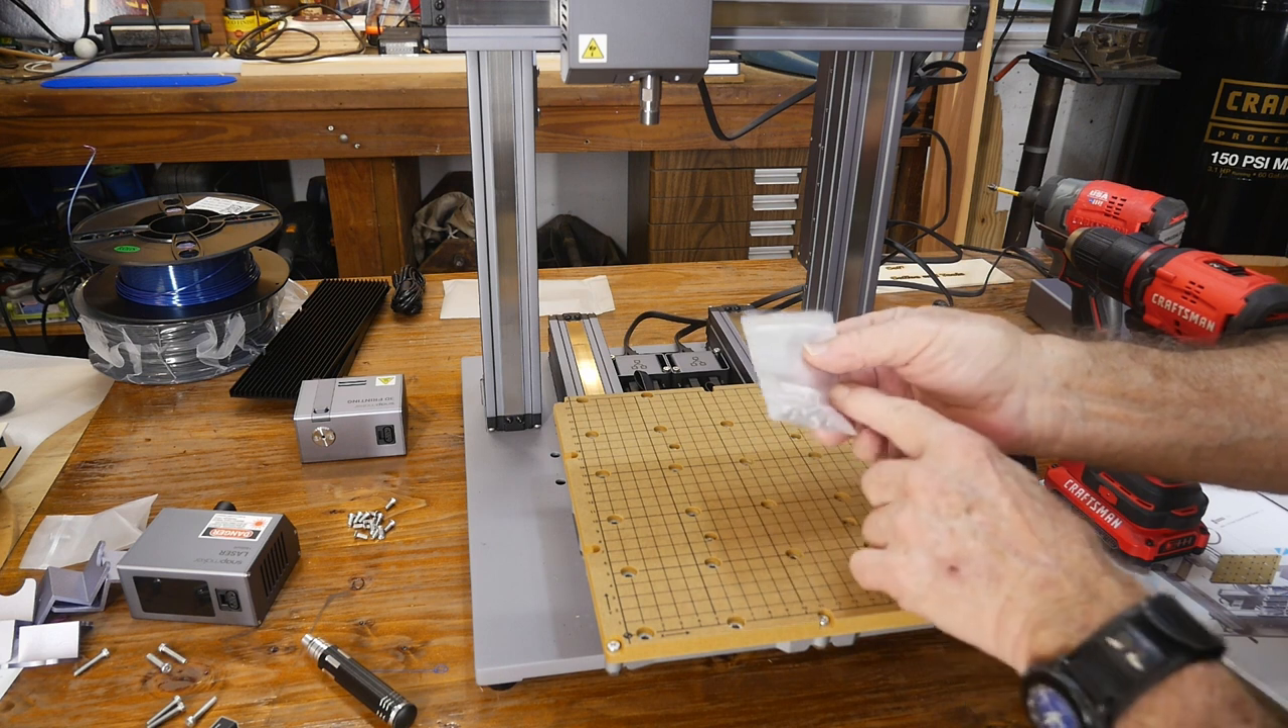All right, I've got the spoil board down.